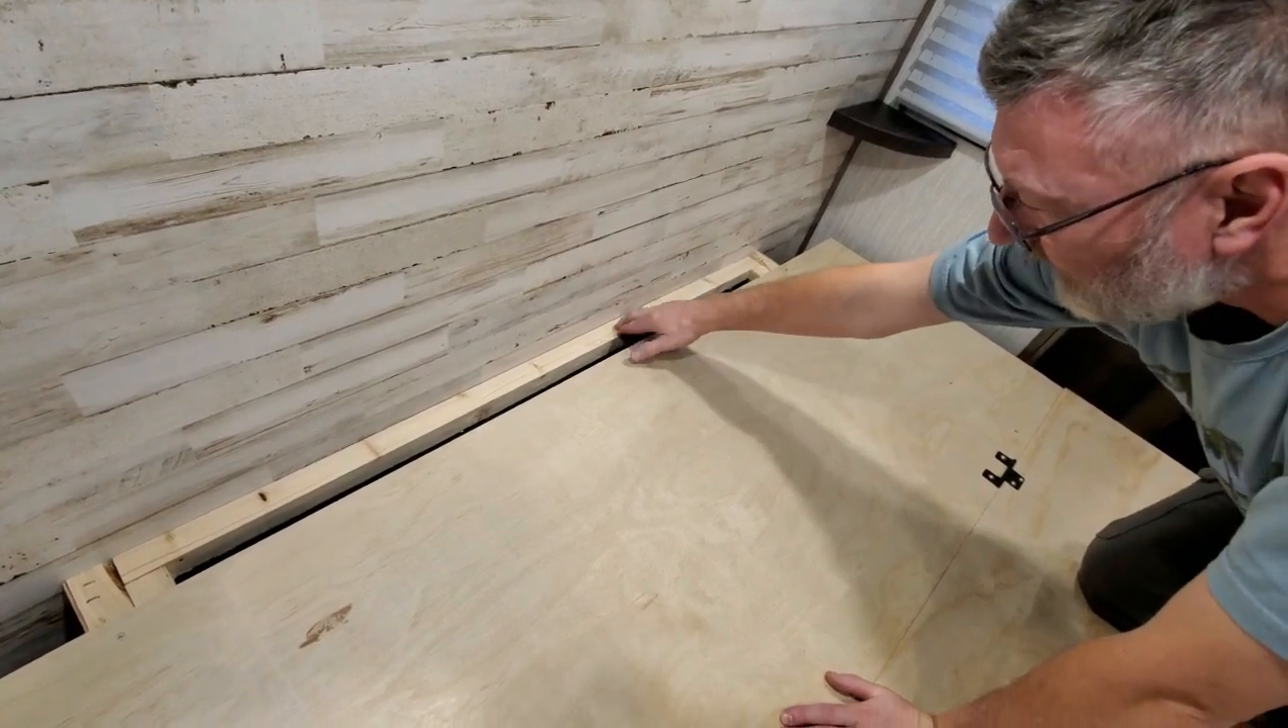Here at the head of the bed they didn't even take this plywood up to sit on this cross piece here.